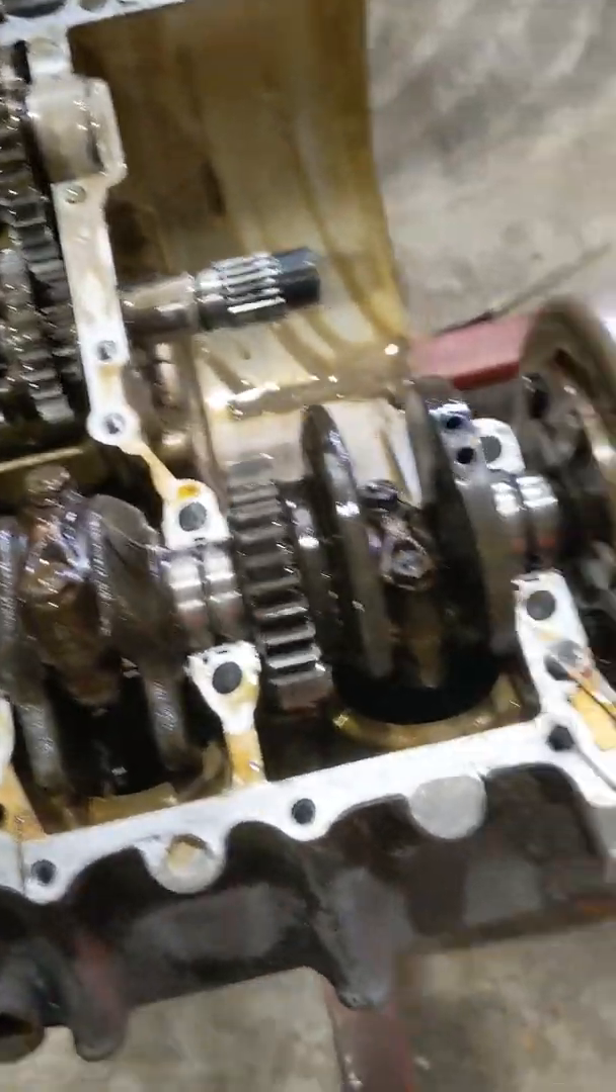Alright so I've got the bottom crankcase off.